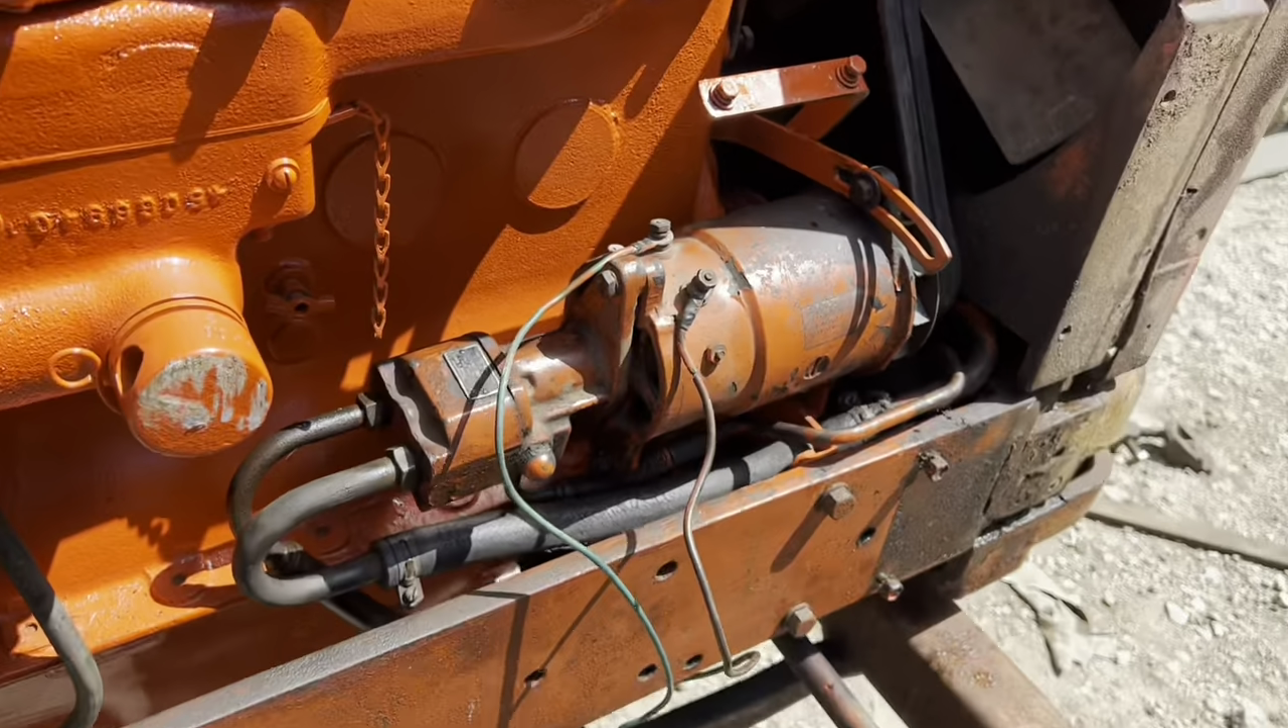These generator wires are loose still just hanging there.